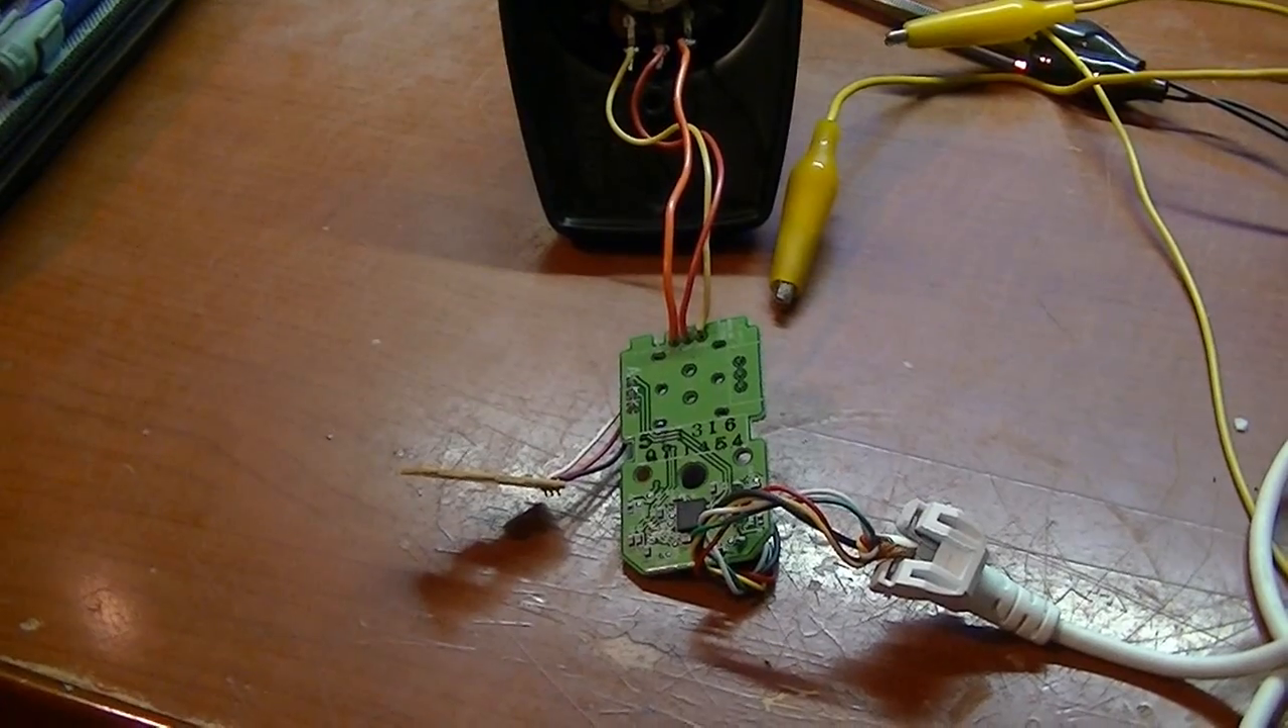All right I've got the Atari 2600 paddle wired into the Wii nunchuck motherboard there.